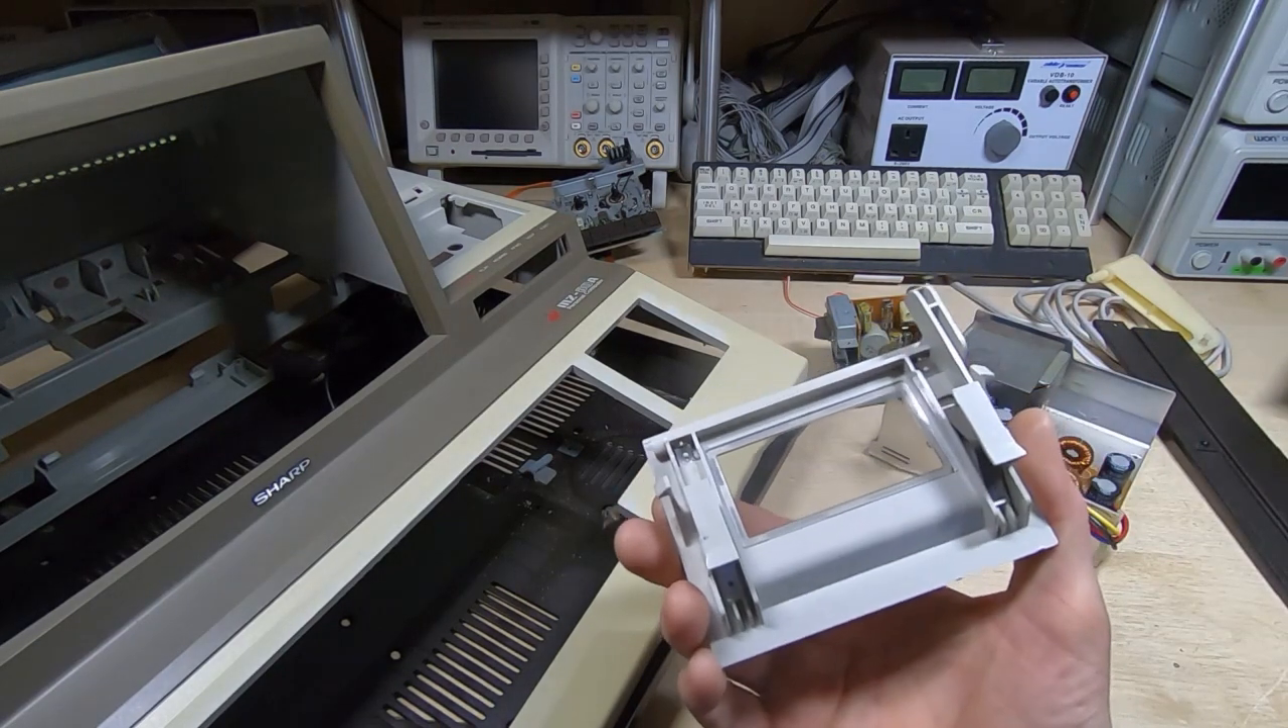So we've got the cassette door off.